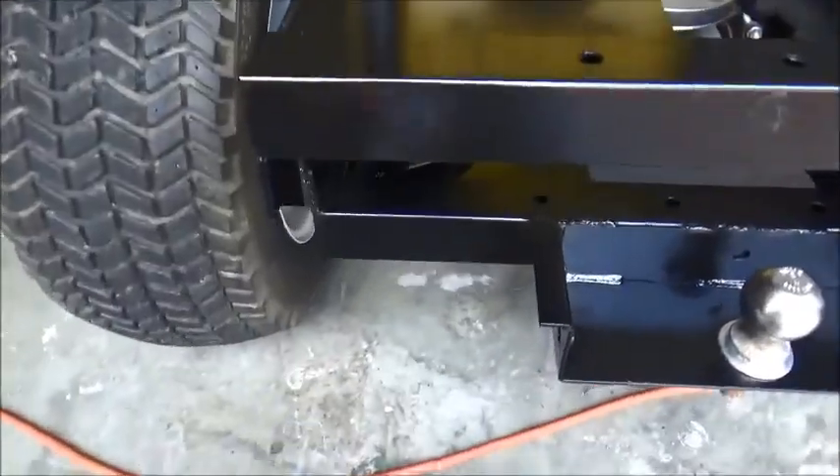This is how the back end turned out. Got the regular ball hitch on there.